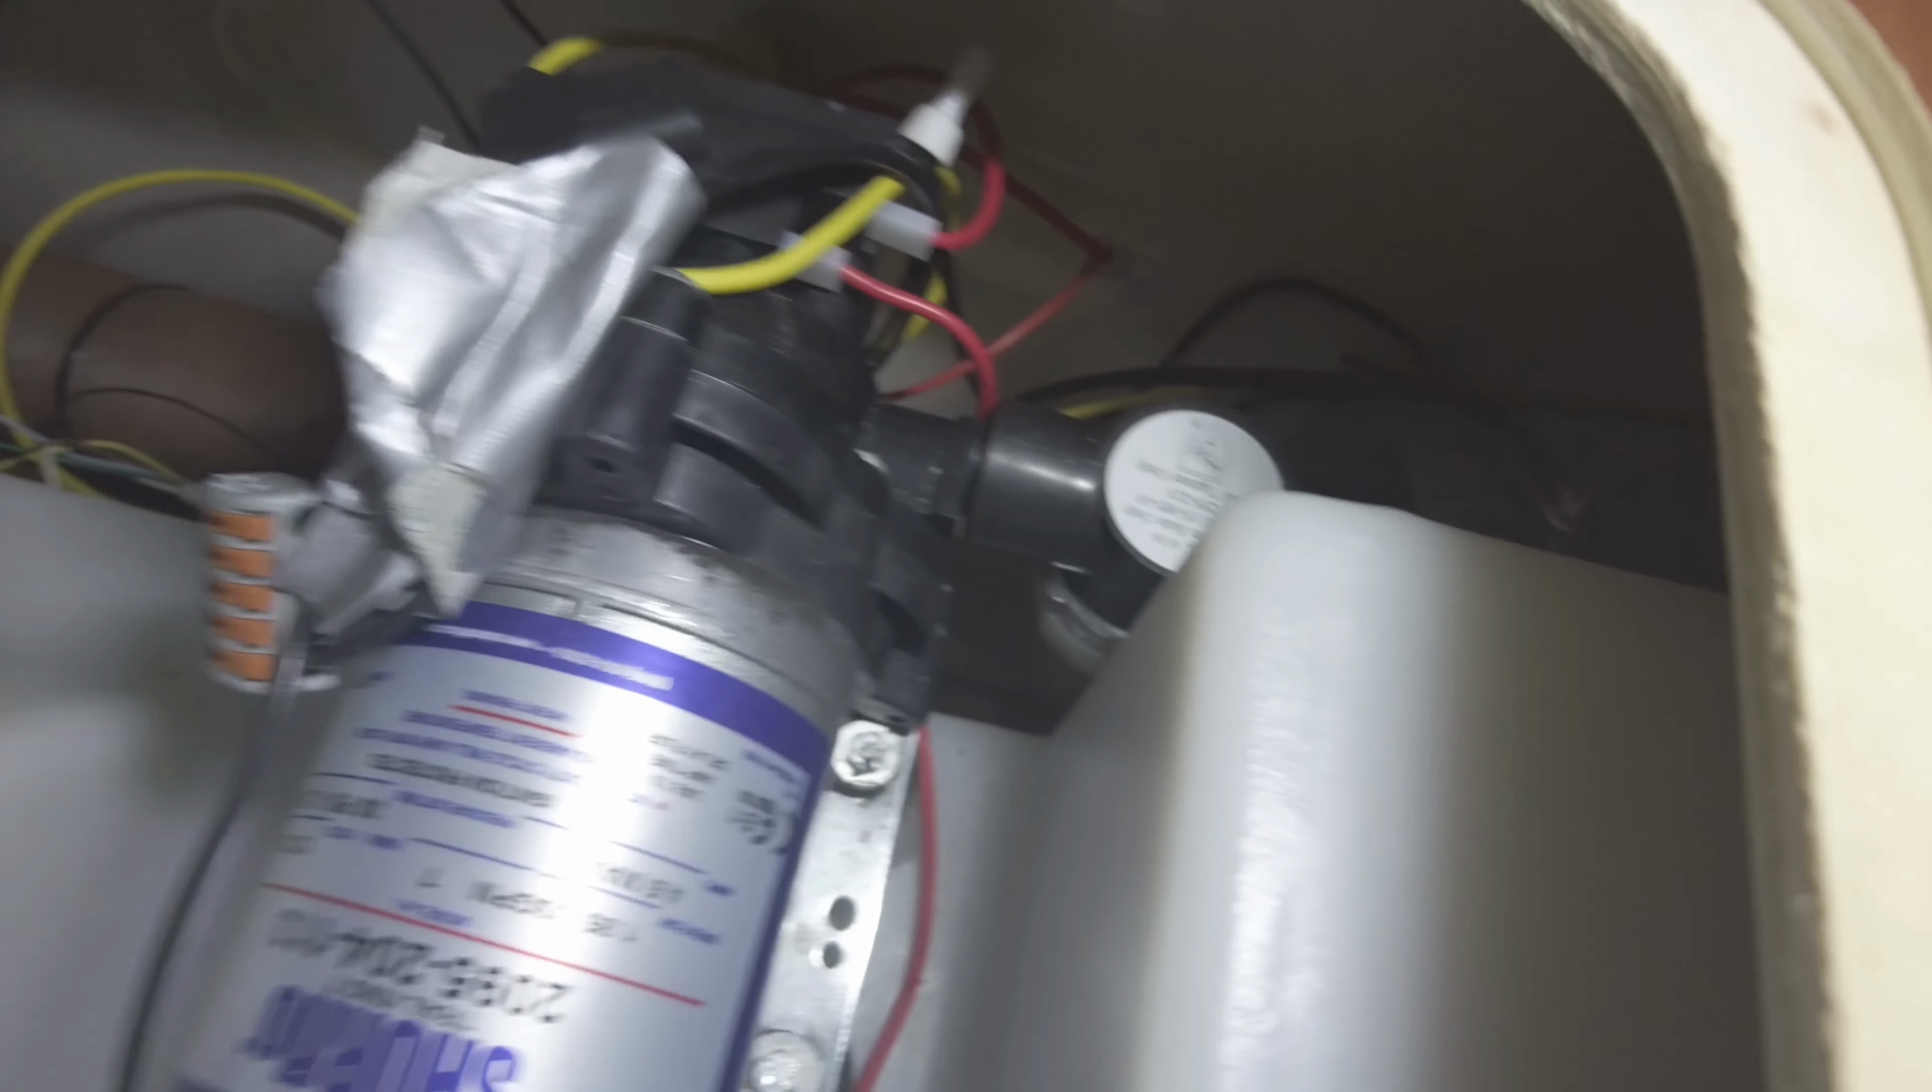Hier haben wir unsere druckwasserpumpe verbaut.